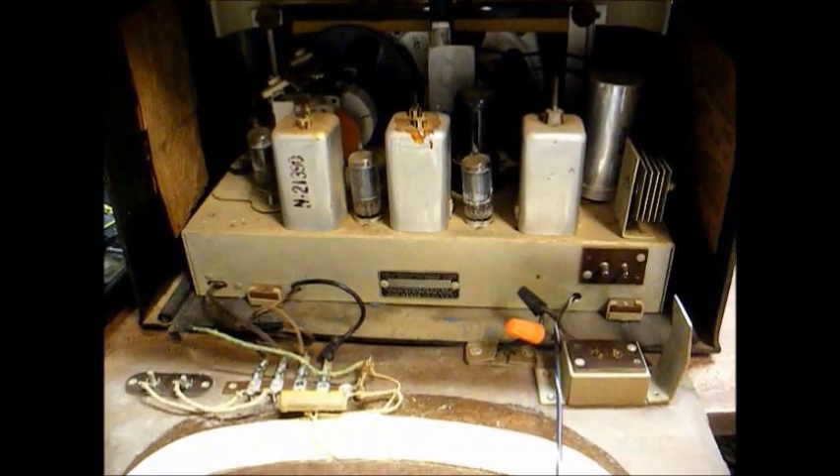Here we are with the back cover removed.